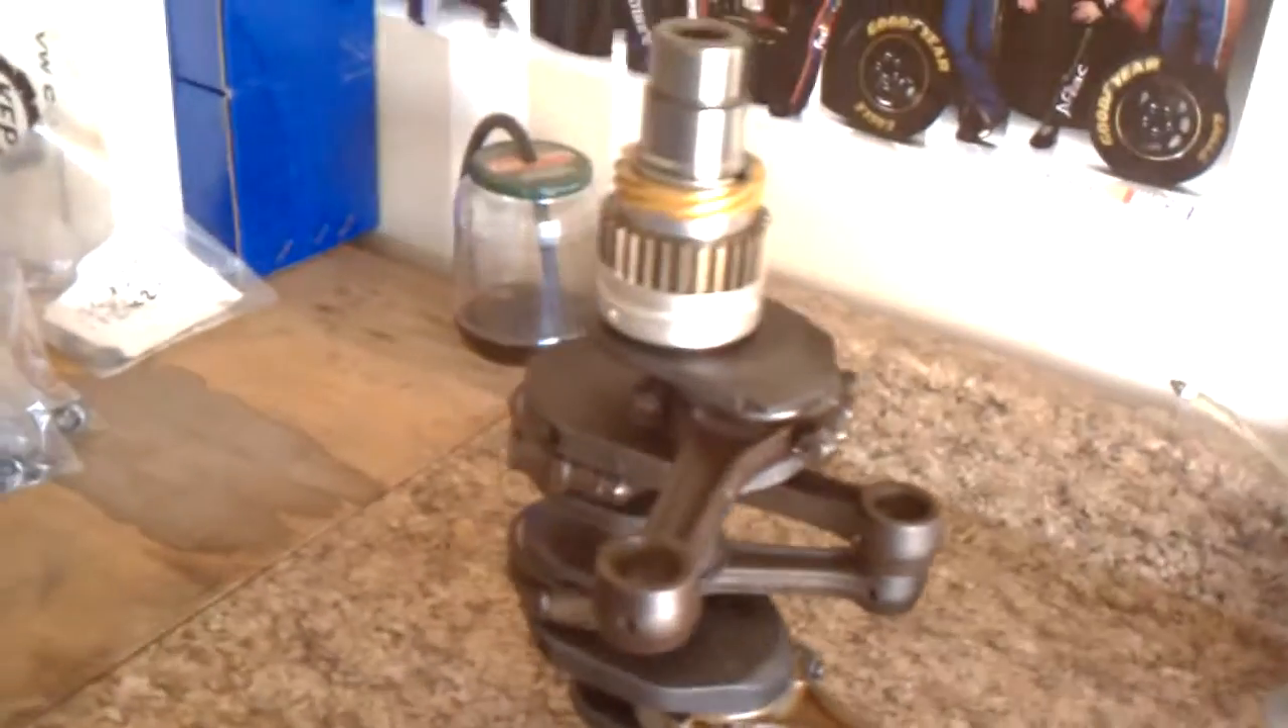Okay so I got pretty much everything cleaned up internally lifters cam bearings got the crank all assembled.